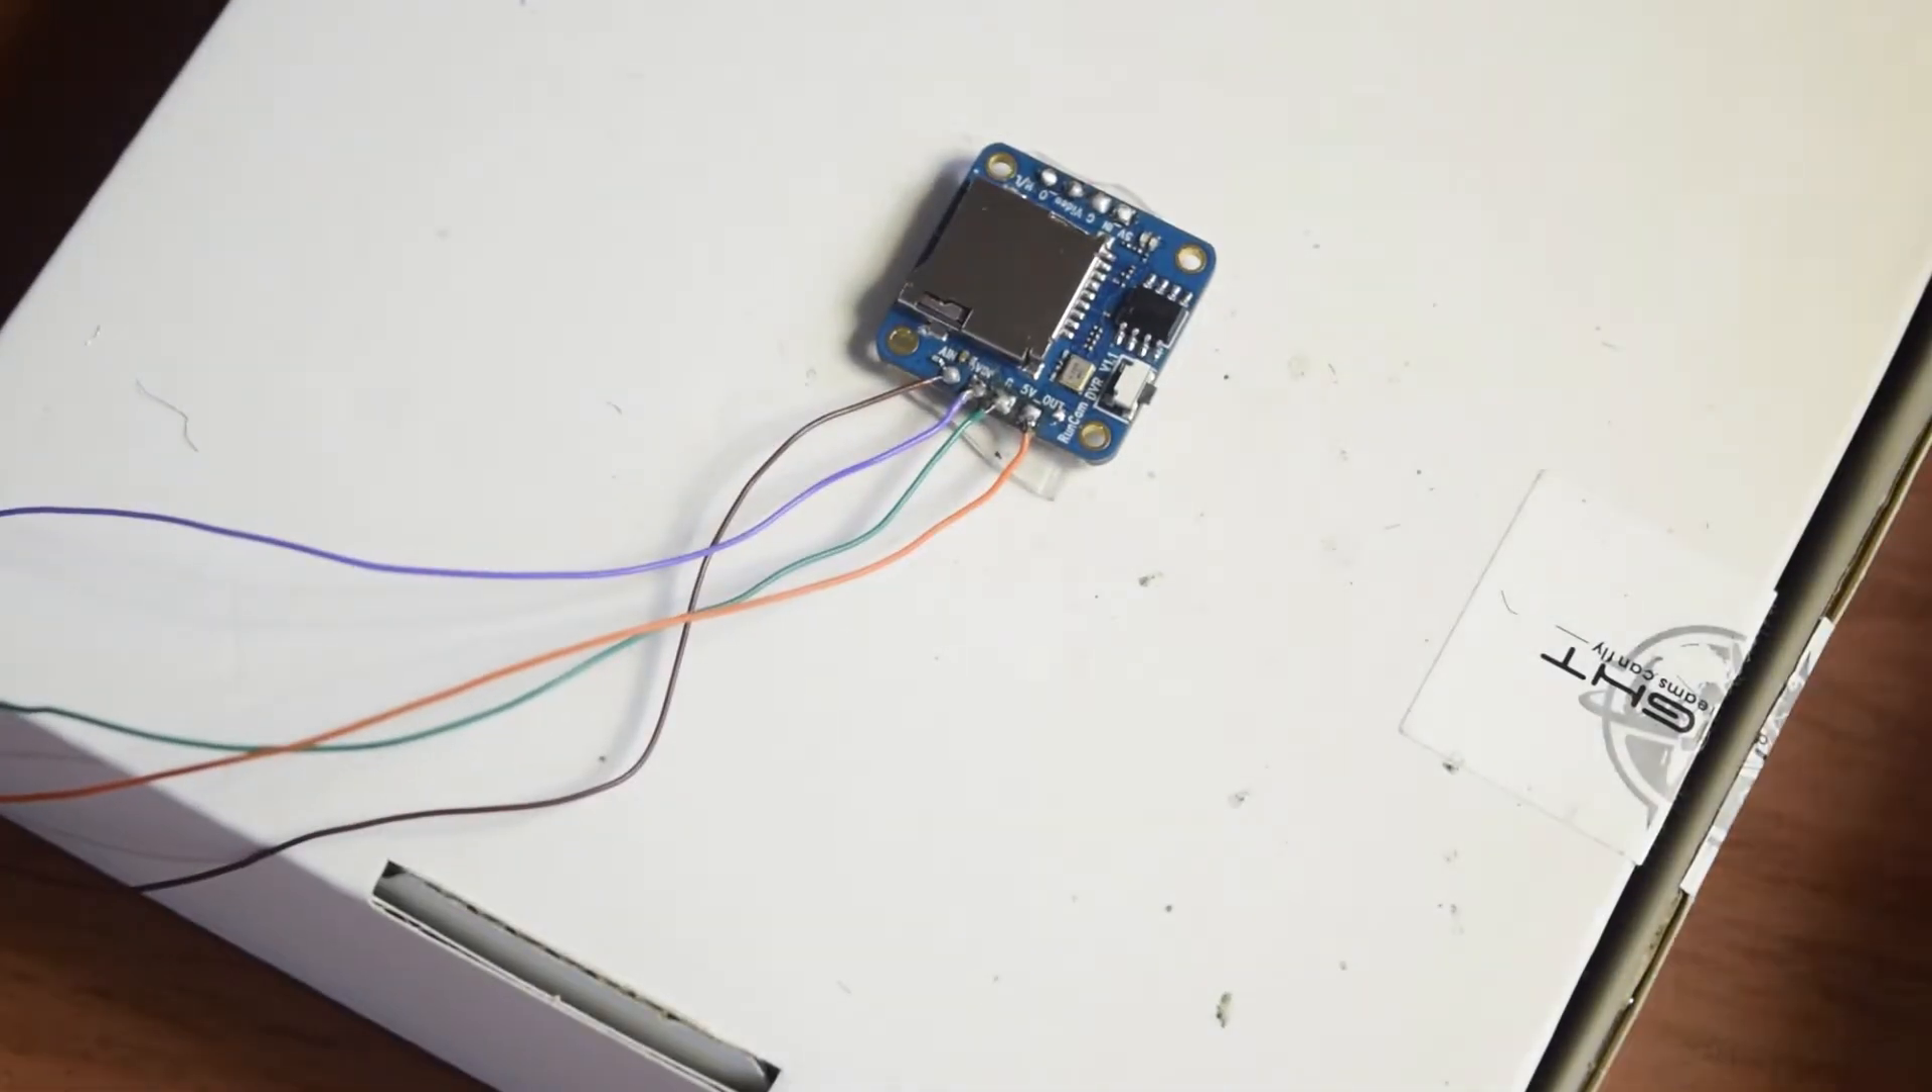So here are the four wires which I have already connected.